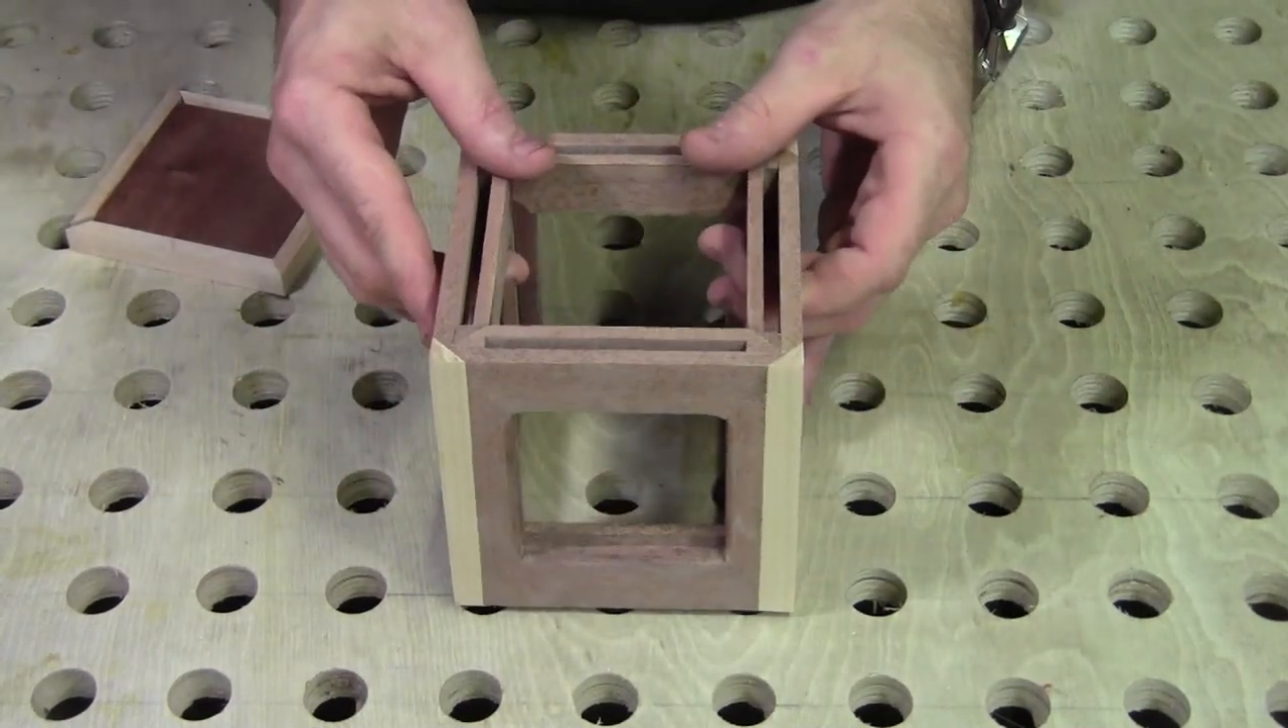And the box is all glued up and the corners are all done.